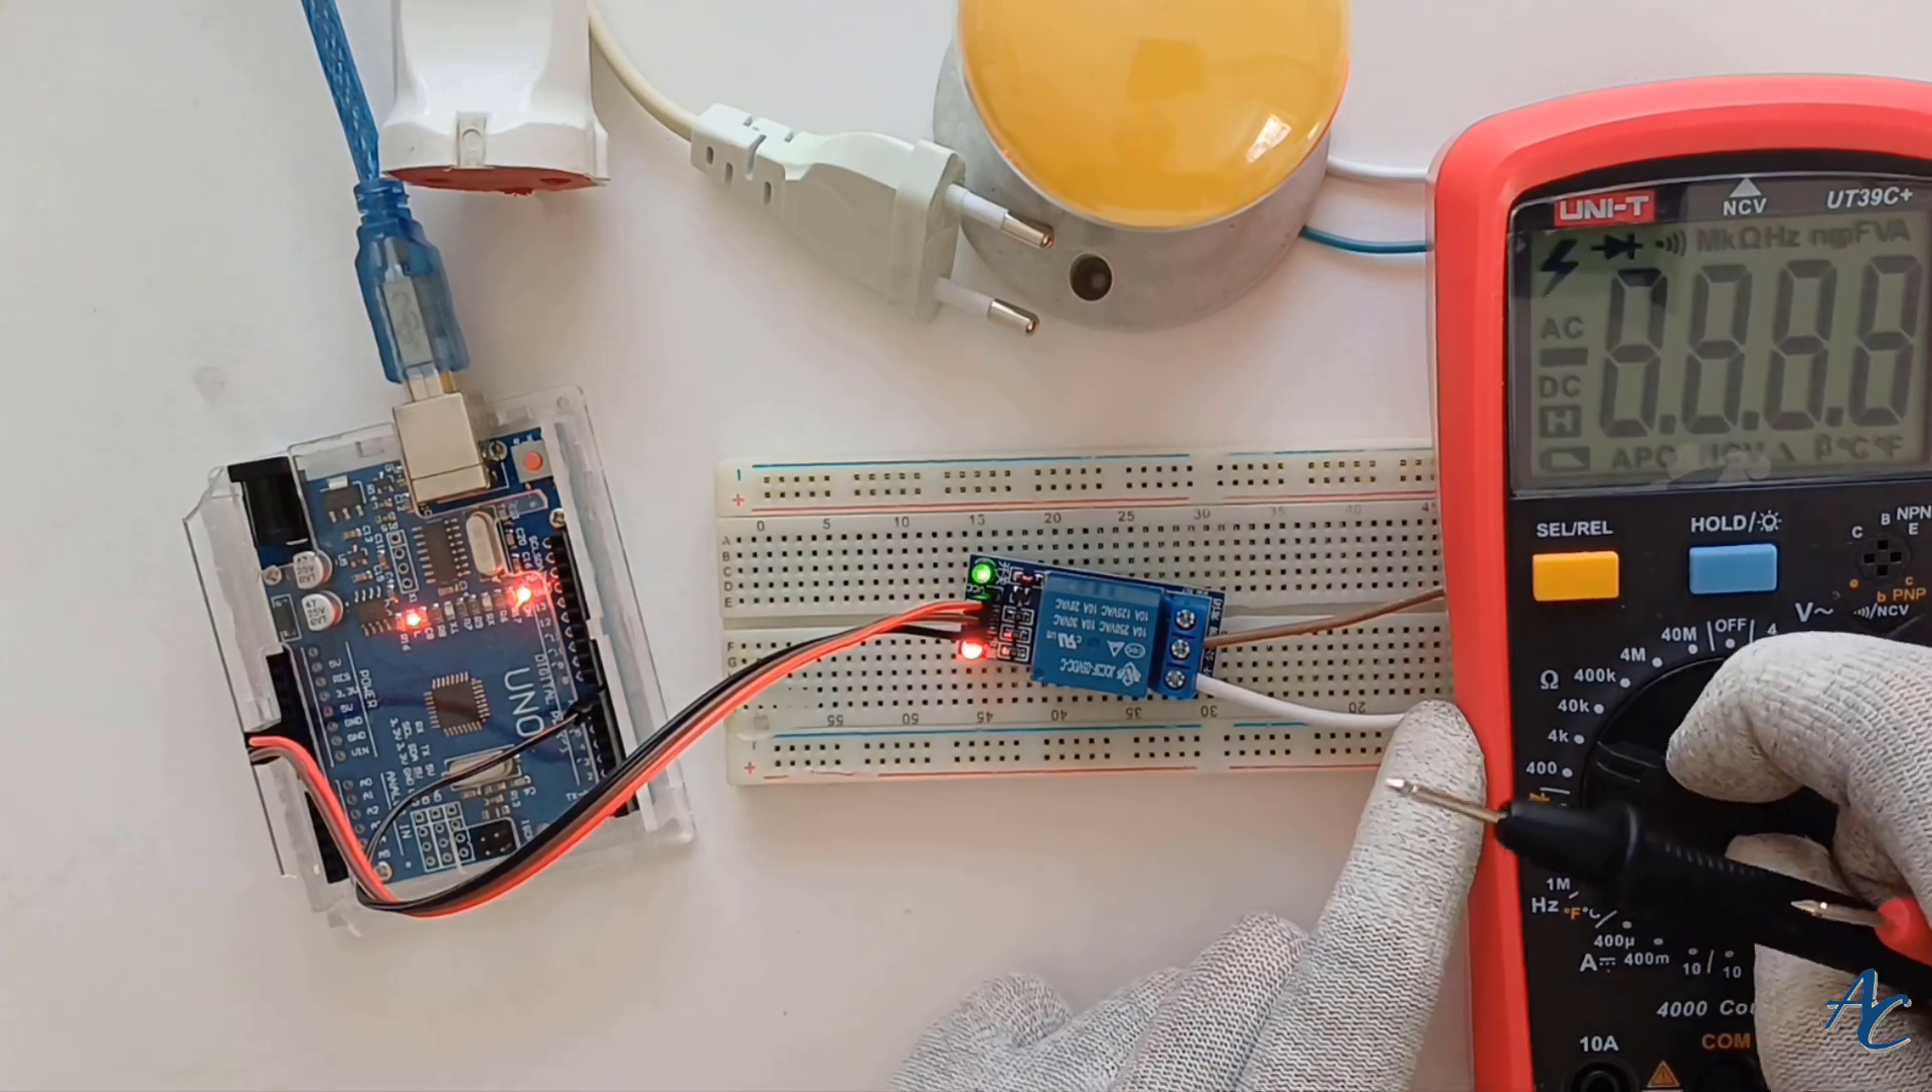Şu an elektriği bağlamadım henüz 220 volt elektriği.